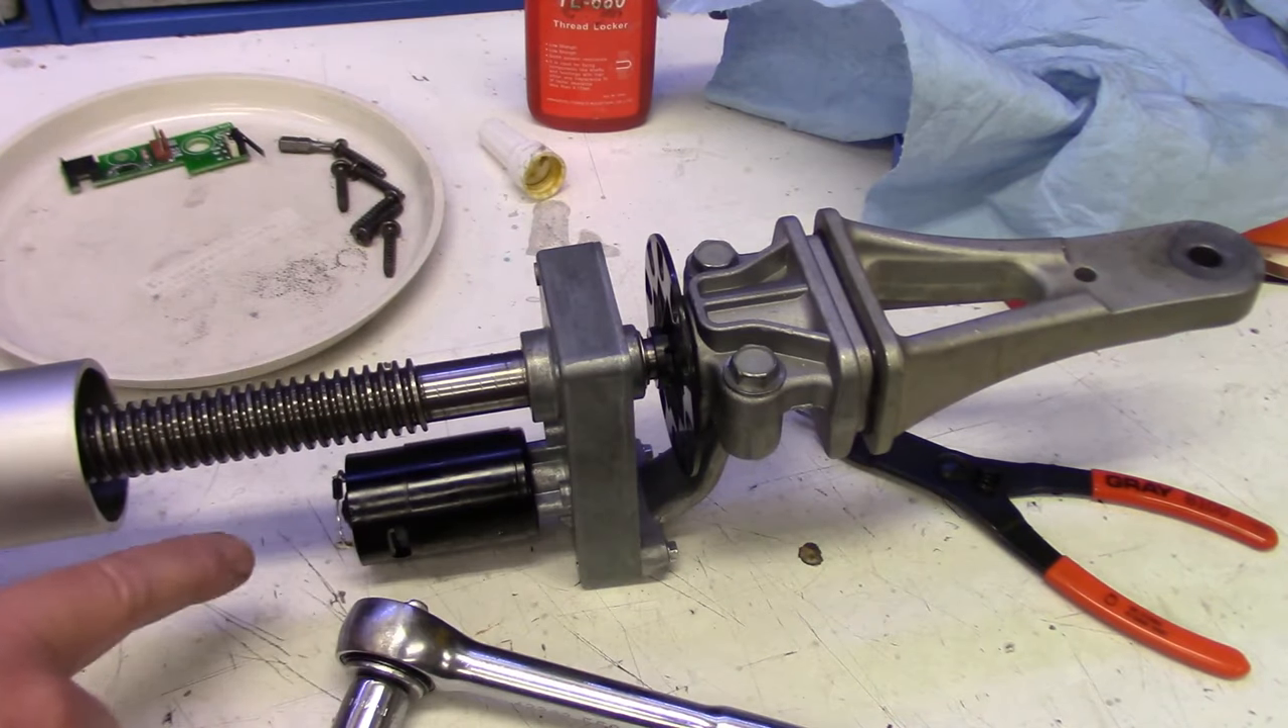Oh, and one thing, I haven't hooked up the wiring to the motor. I'm not too sure which direction the motor turns.